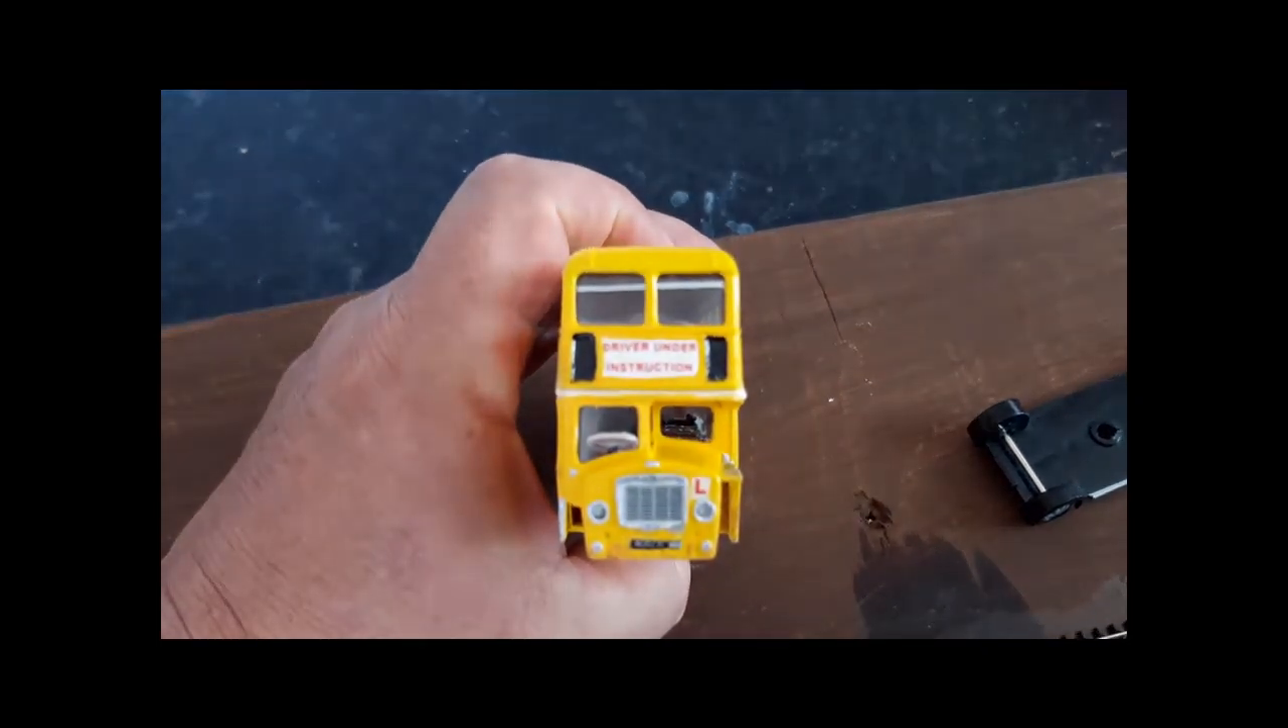The G clamps and the cardboard are now off, of course, and our top deck and our lower deck are glued together.